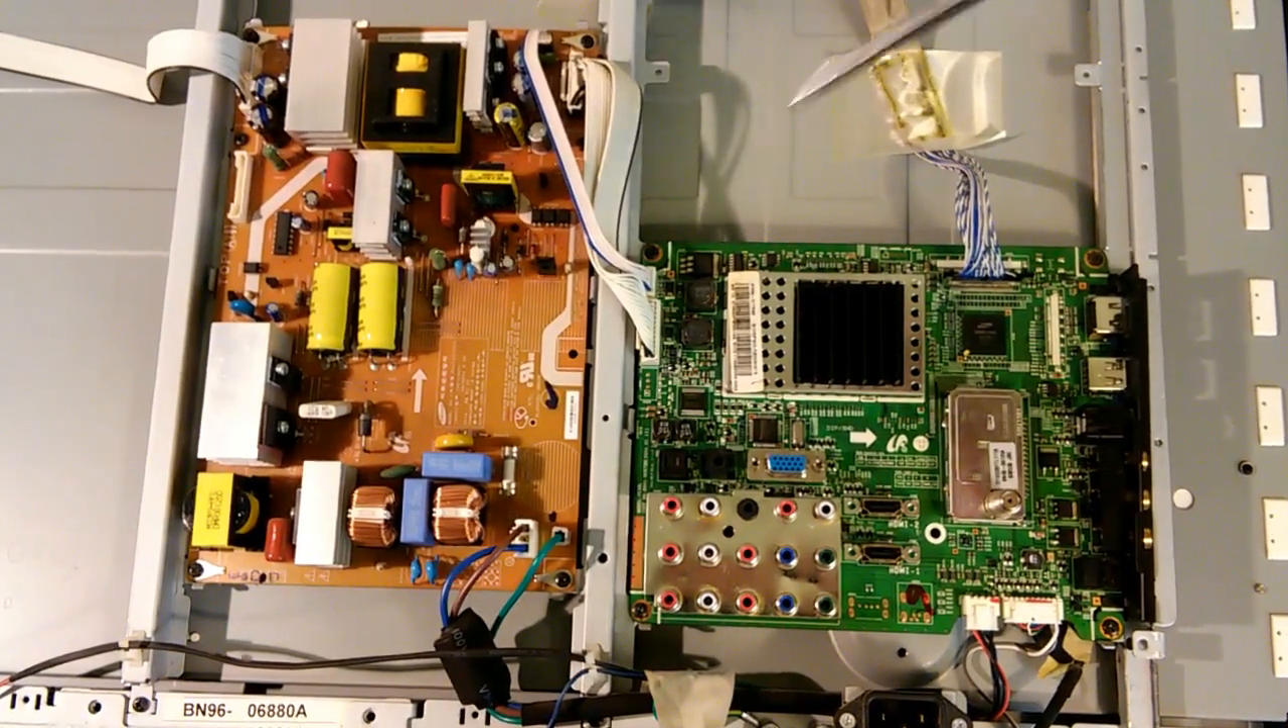We'll put it back together again and test it. Okay, we have put the main board back in.